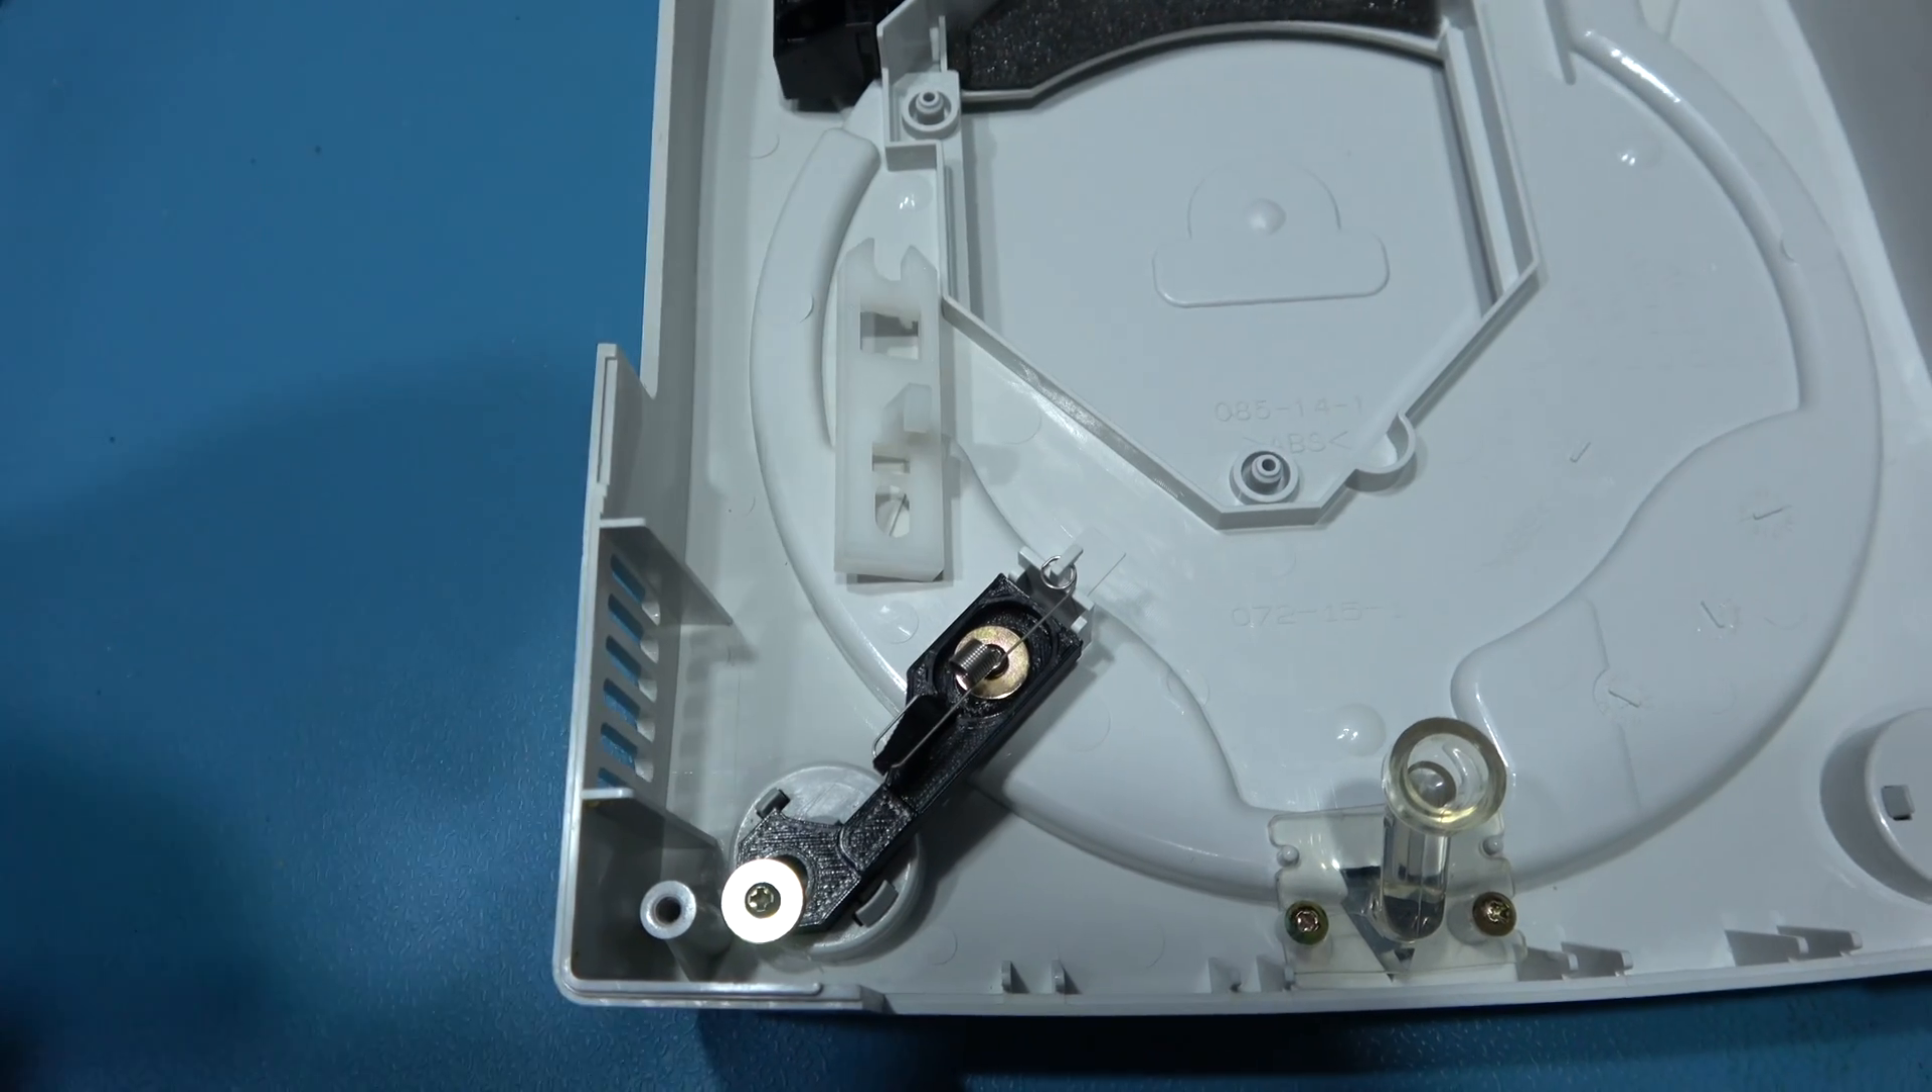That's the old lid catch removed new ones installed.